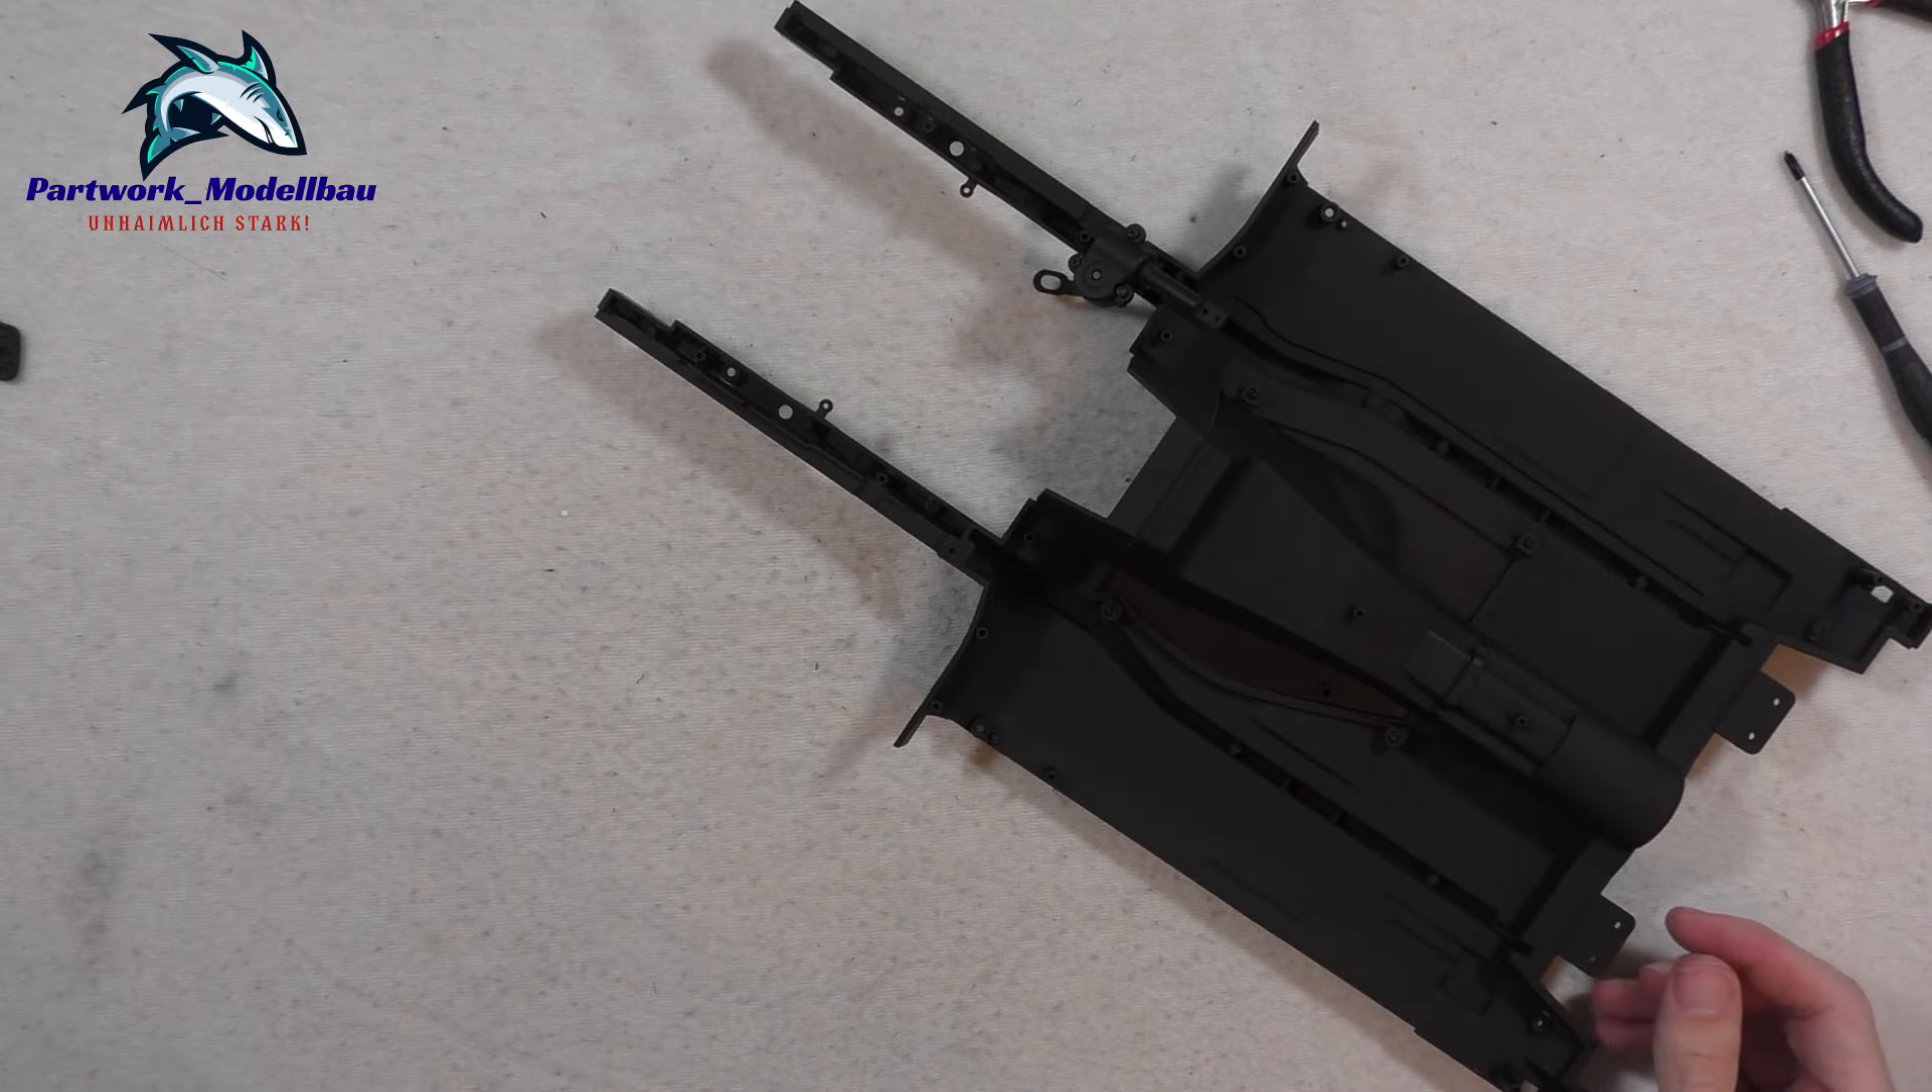Wir haben den ersten teil vom chassis bekommen mit den entsprechenden verstärkungen streben hier angebaut.